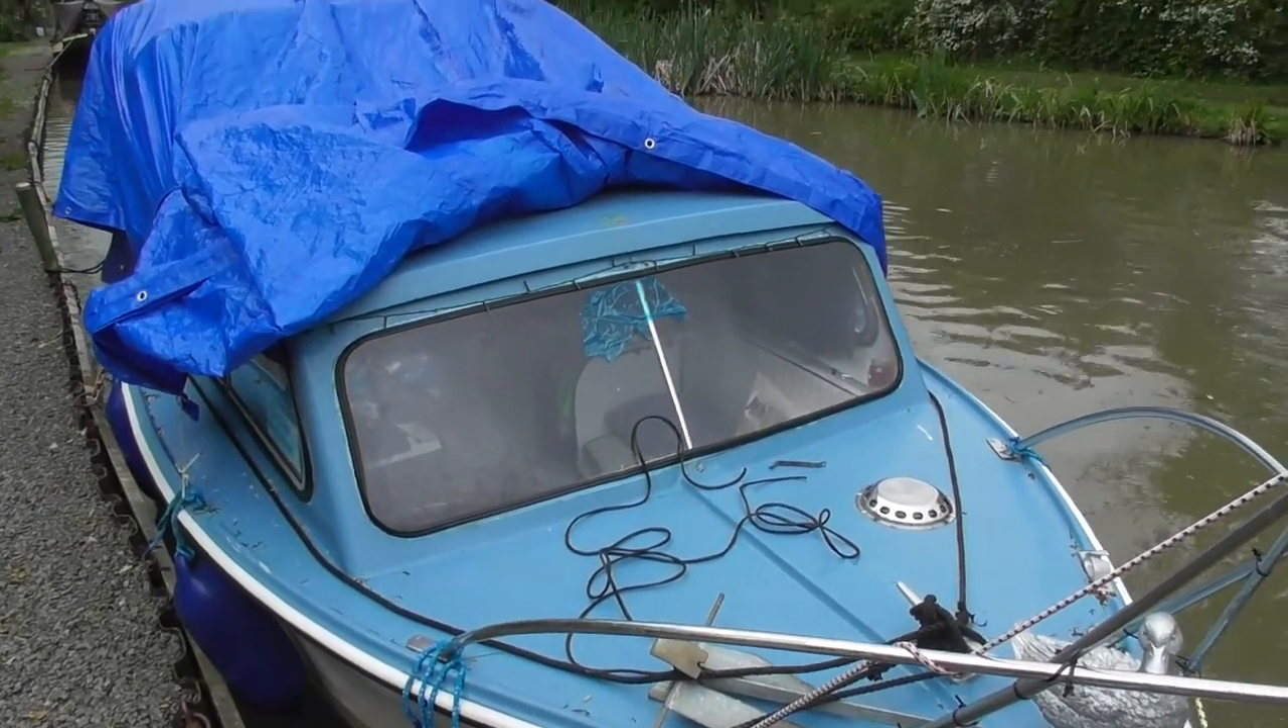Okay, so I've got the rubber surround in, and I've got the window in.